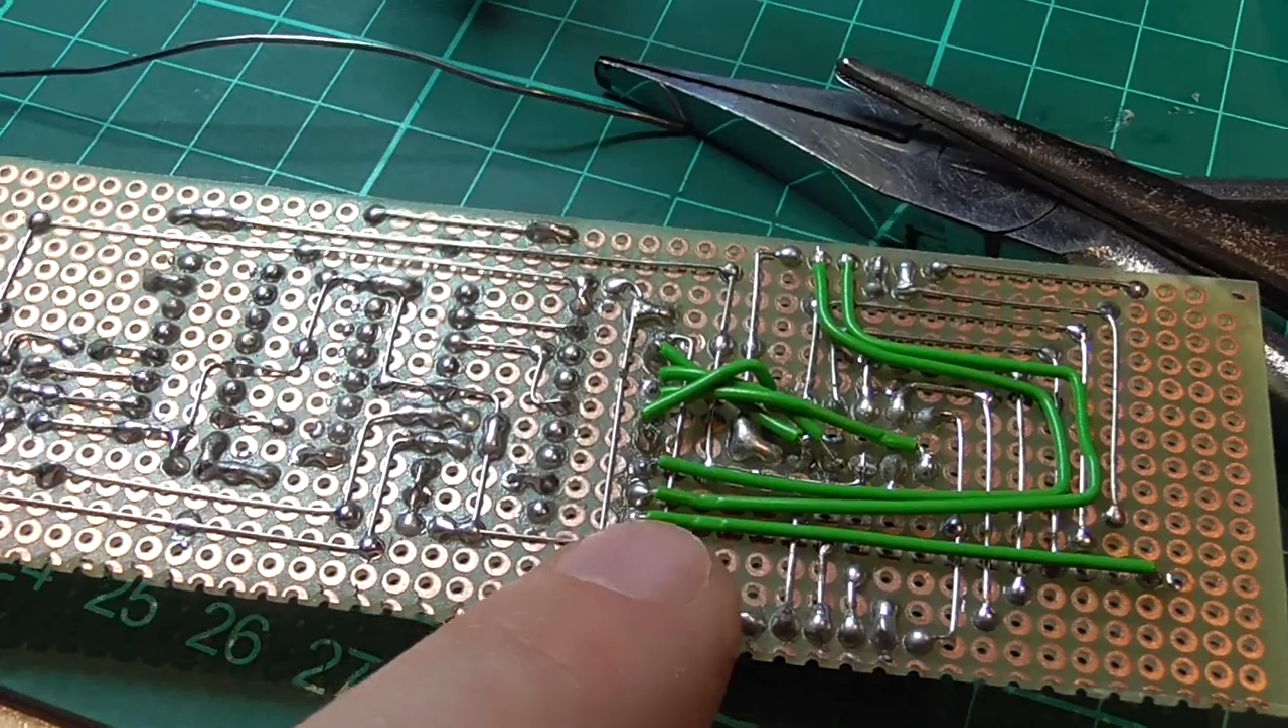Die erste Lage Jumperkabel ist drauf.